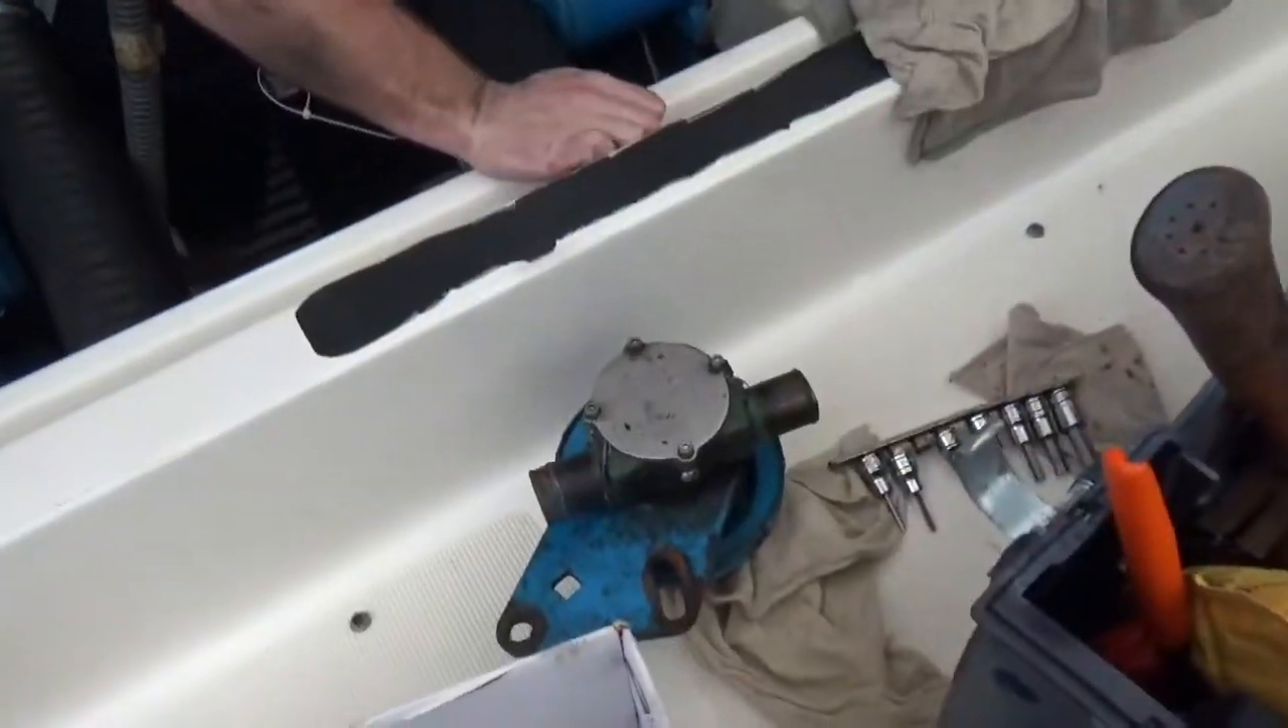Okay so the starboard raw water pump is off.